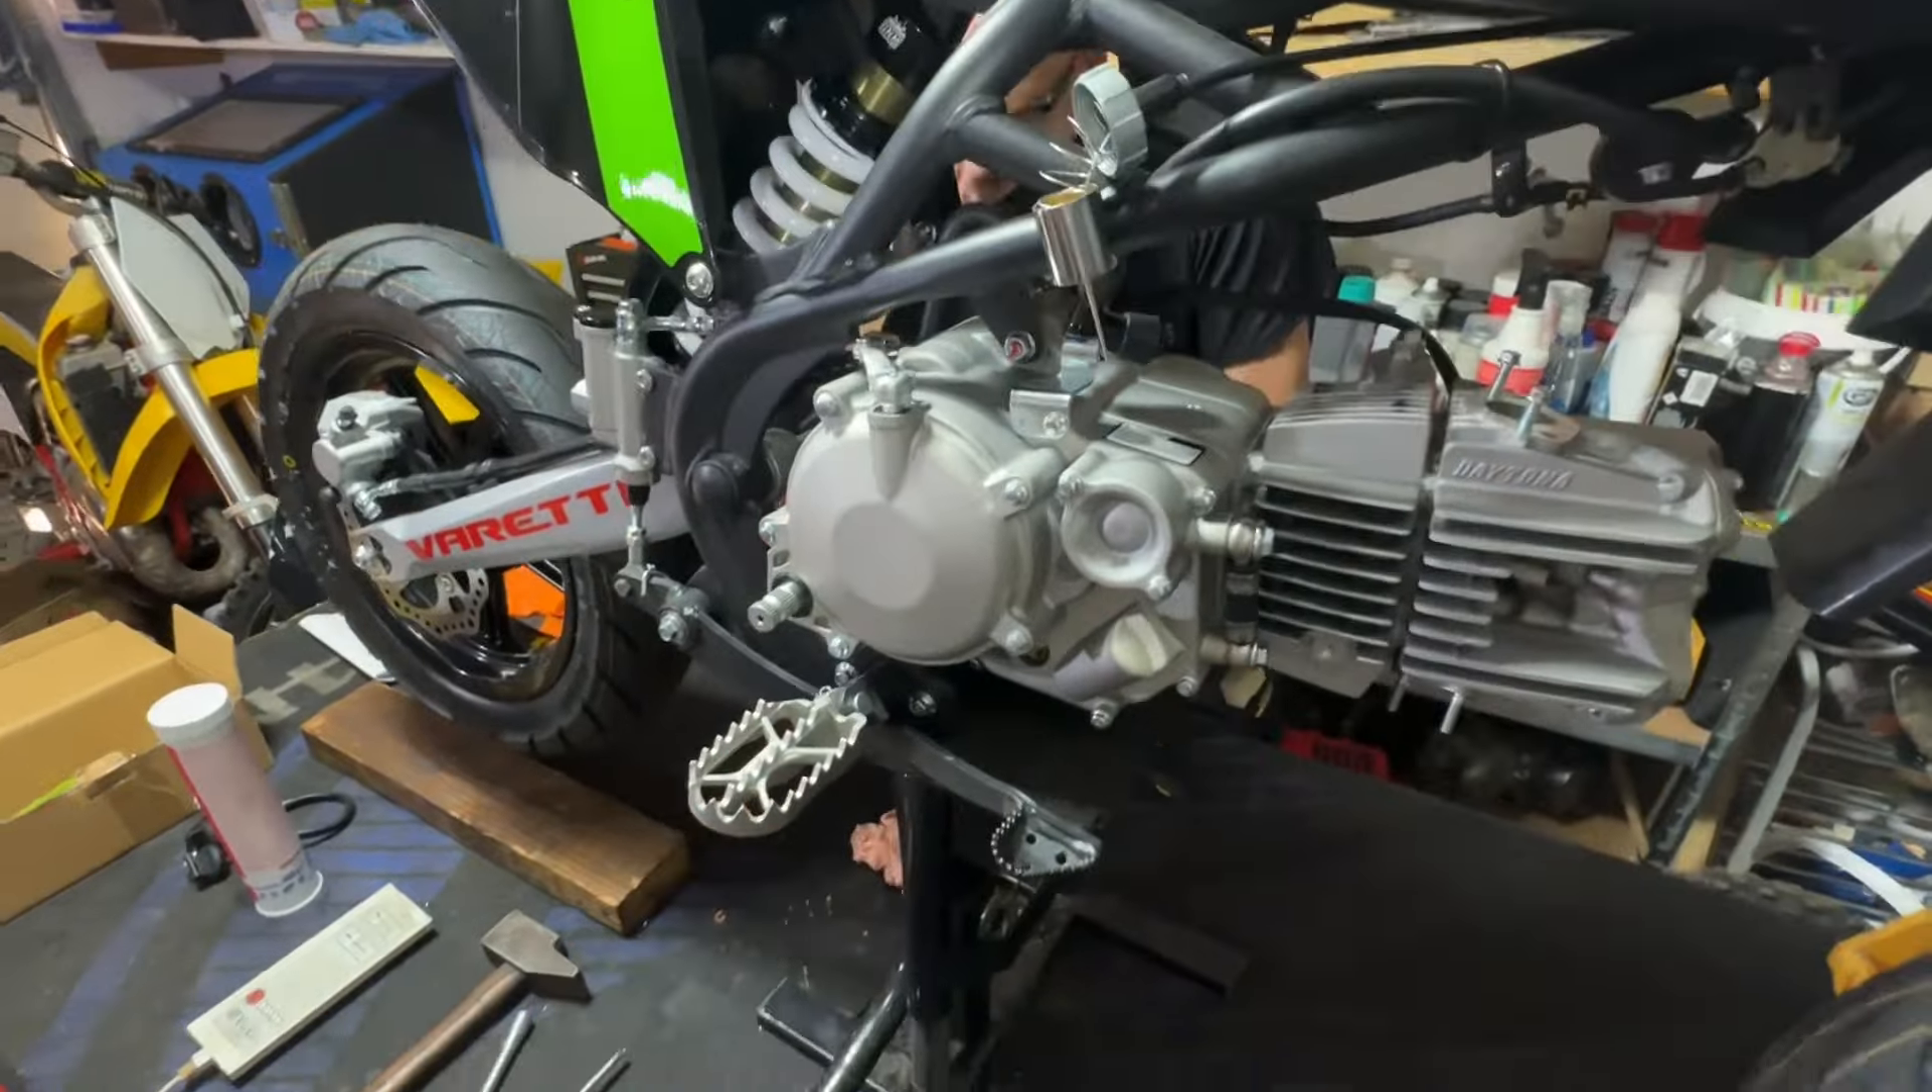Donc le moteur est dedans tu vois tout est vissé nickel.